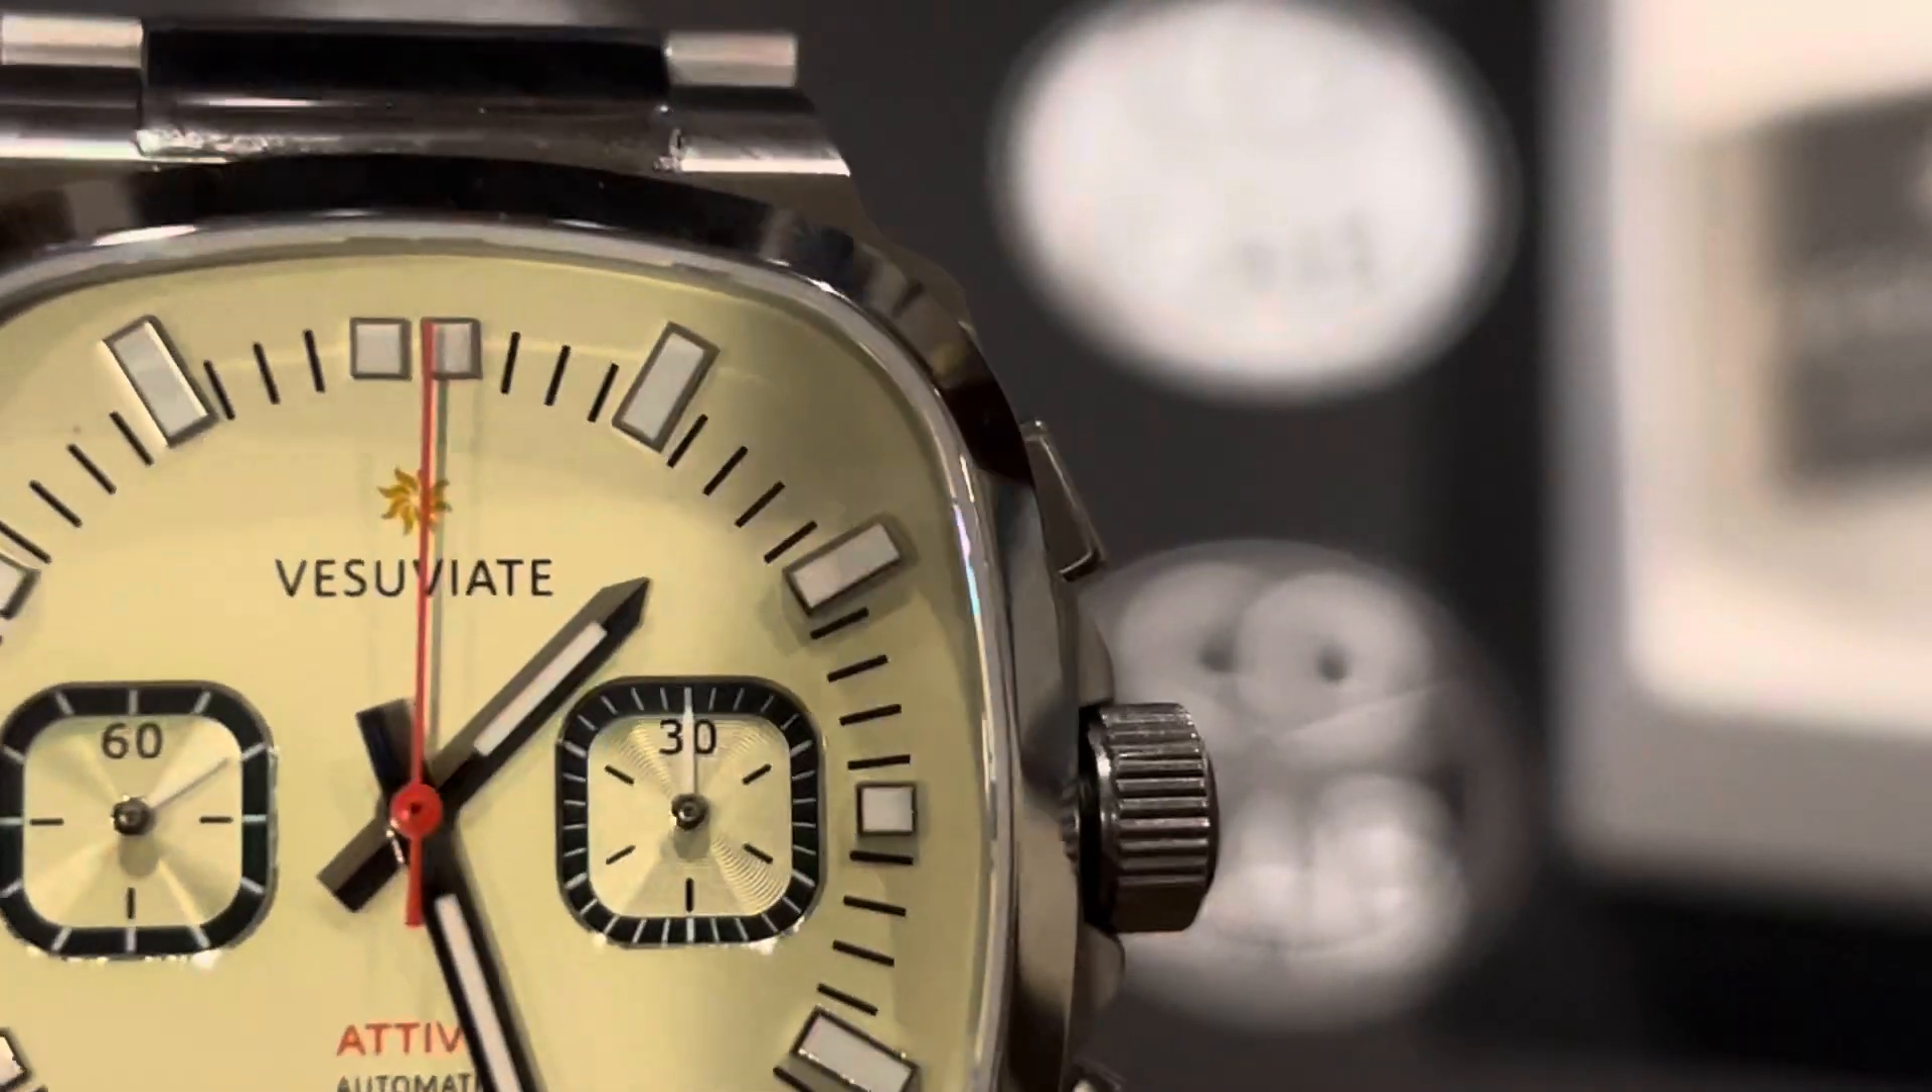That red chronograph hand is not quite centered. You can see it's a little bit over on the right-hand side there of both the logo, the name, and then the two little squares at 12 o 'clock.